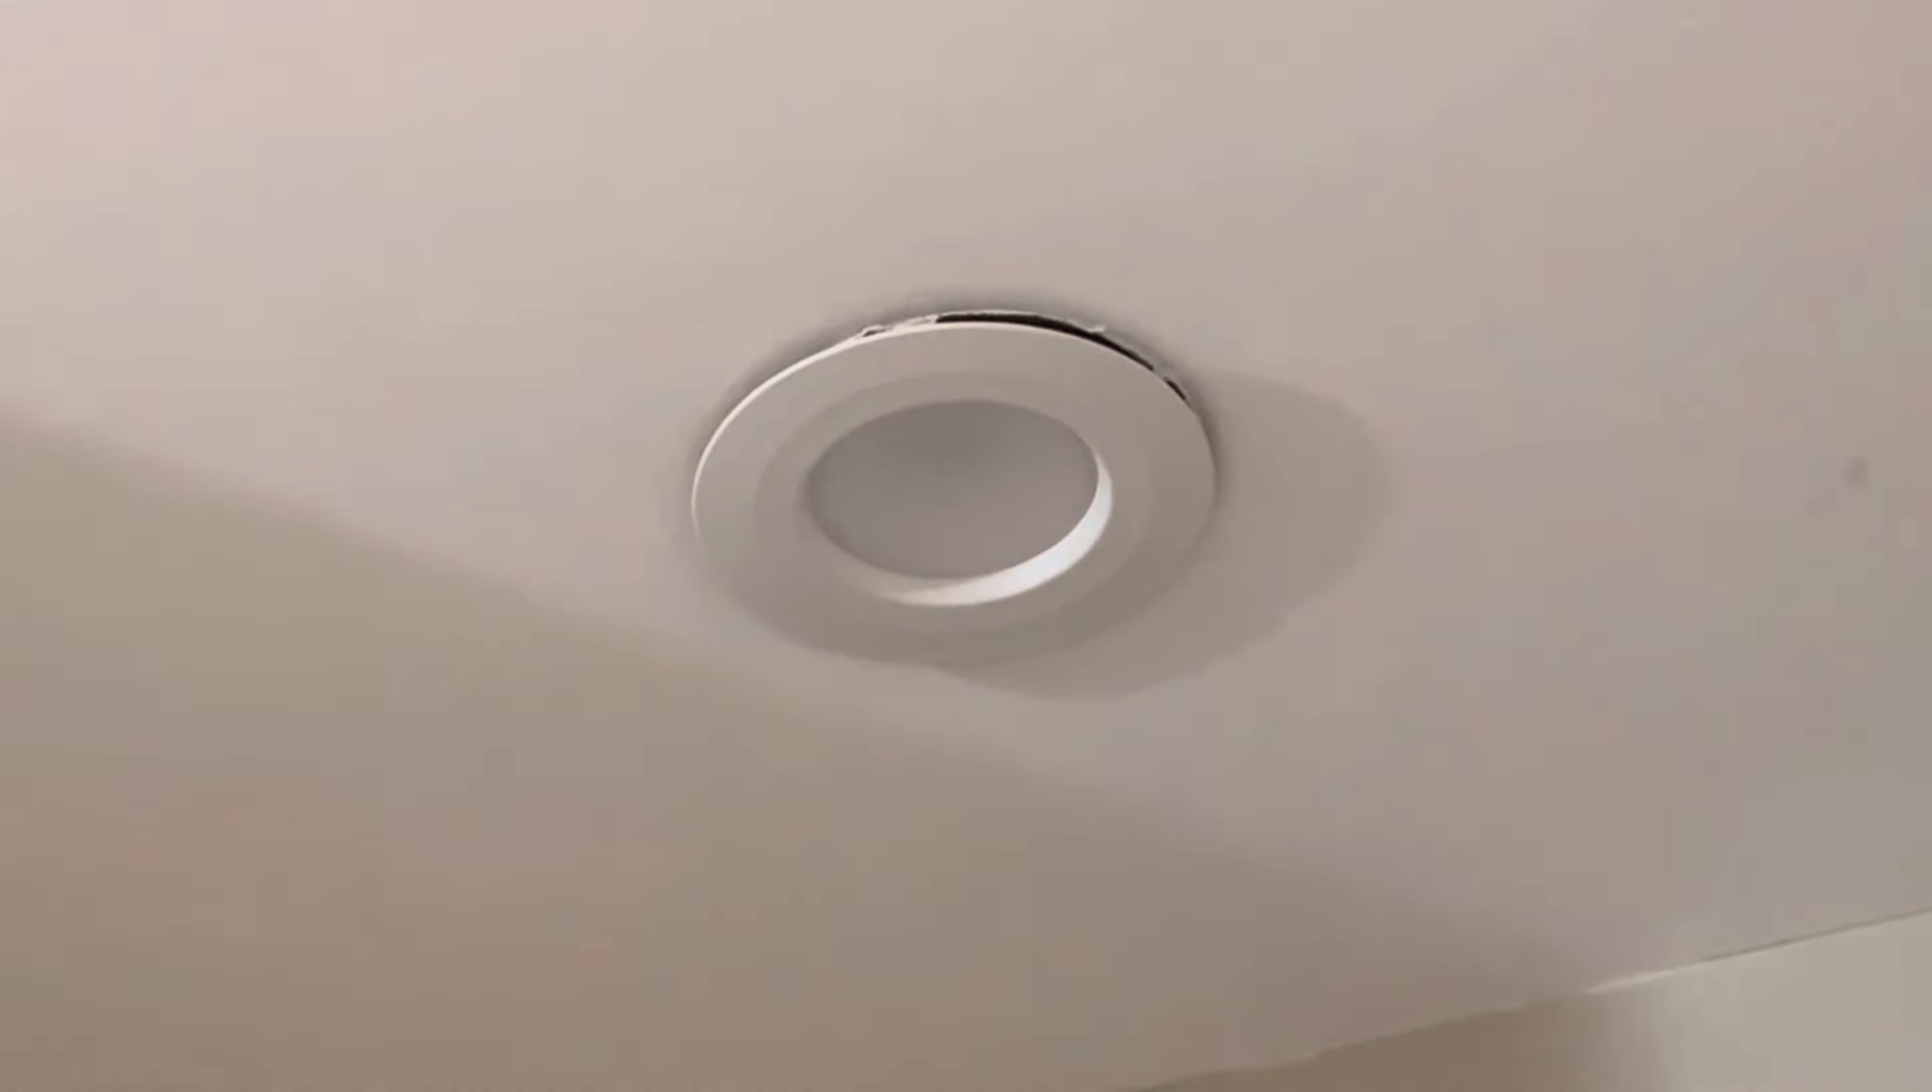You see there's a little gap right there that gap's not supposed to be there.